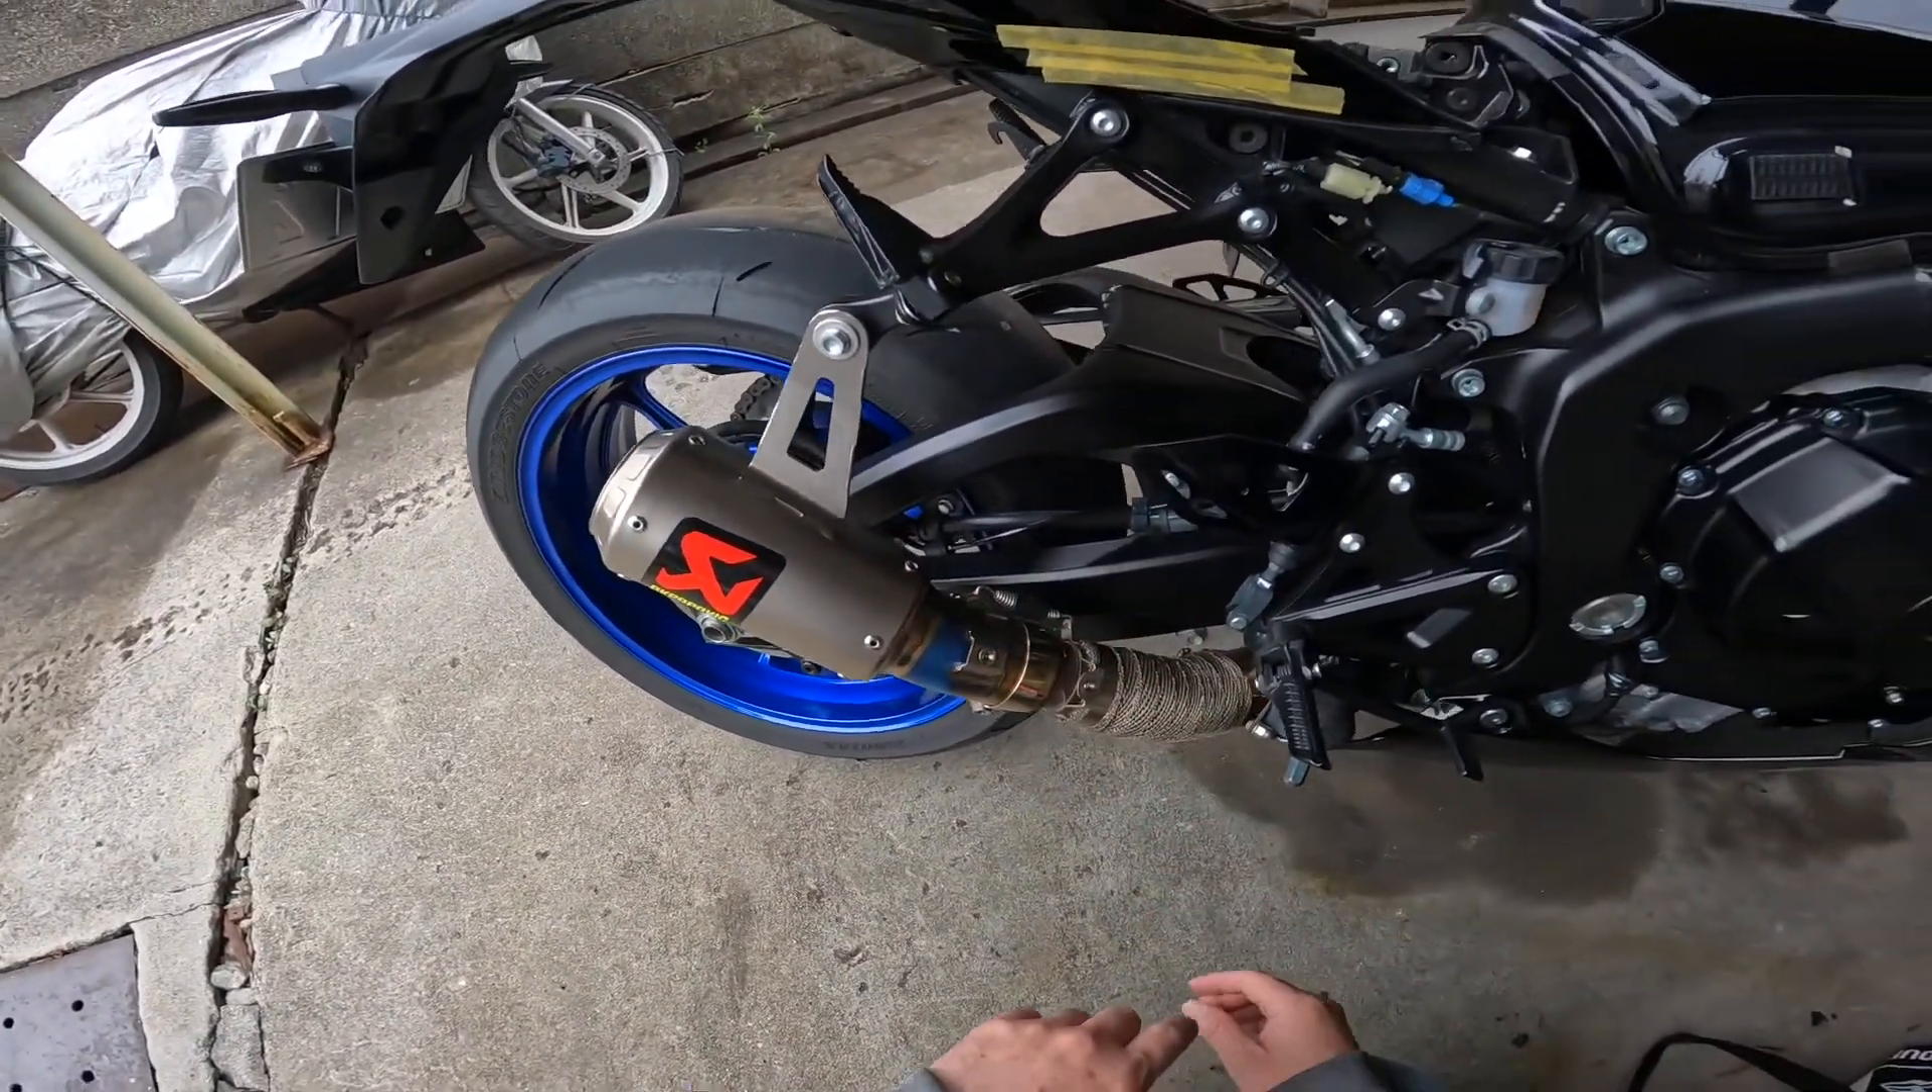Já tá instalado aqui o escape depois só falta encaixar a capa de fibra de carbono aqui.